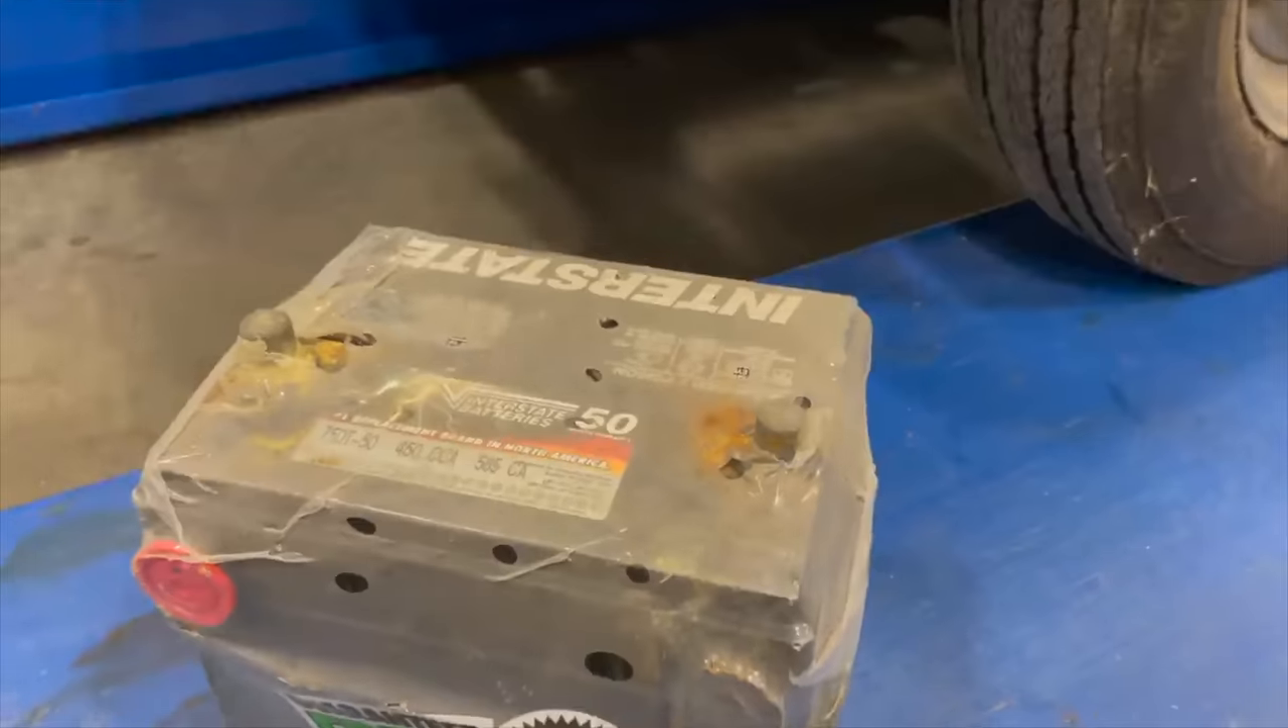Okay, I've got the battery out.